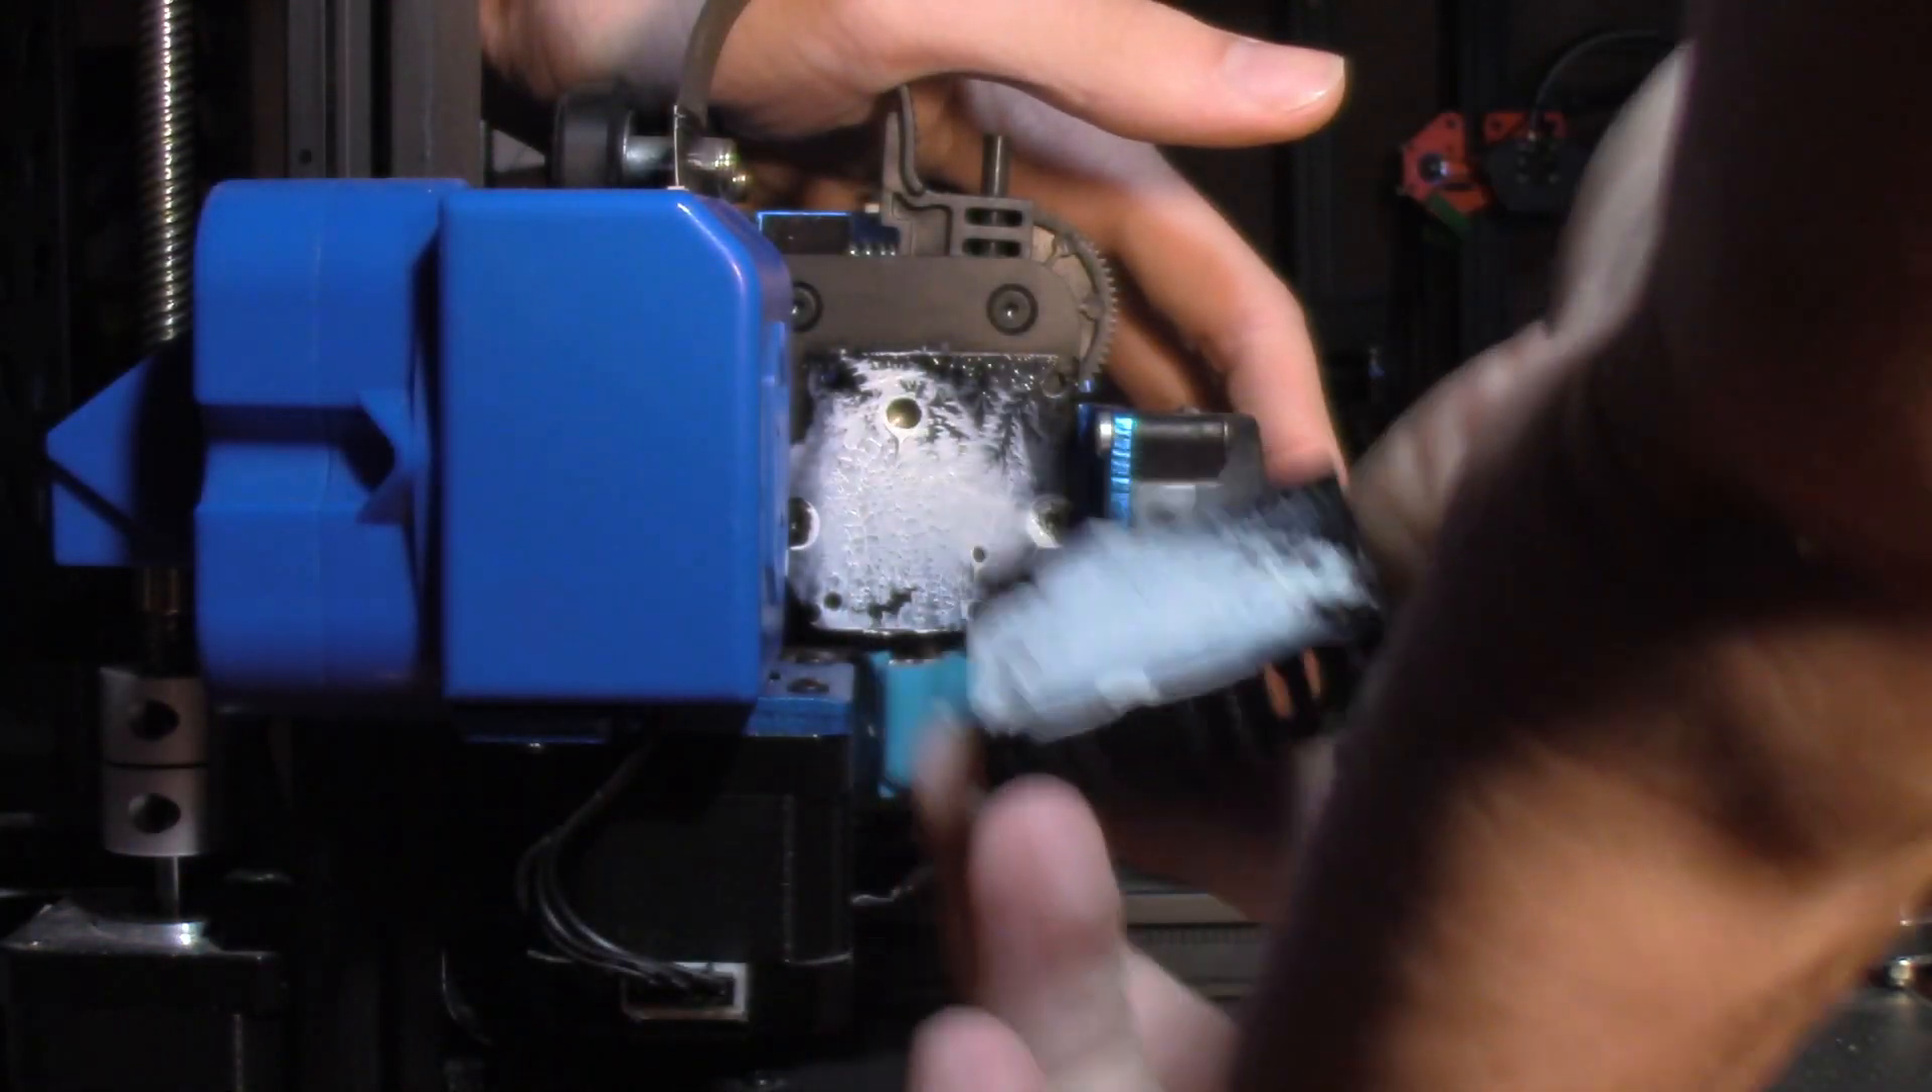Okay, now we've exposed the heat sink. And like I suspected, I had put some thermal compound on there.